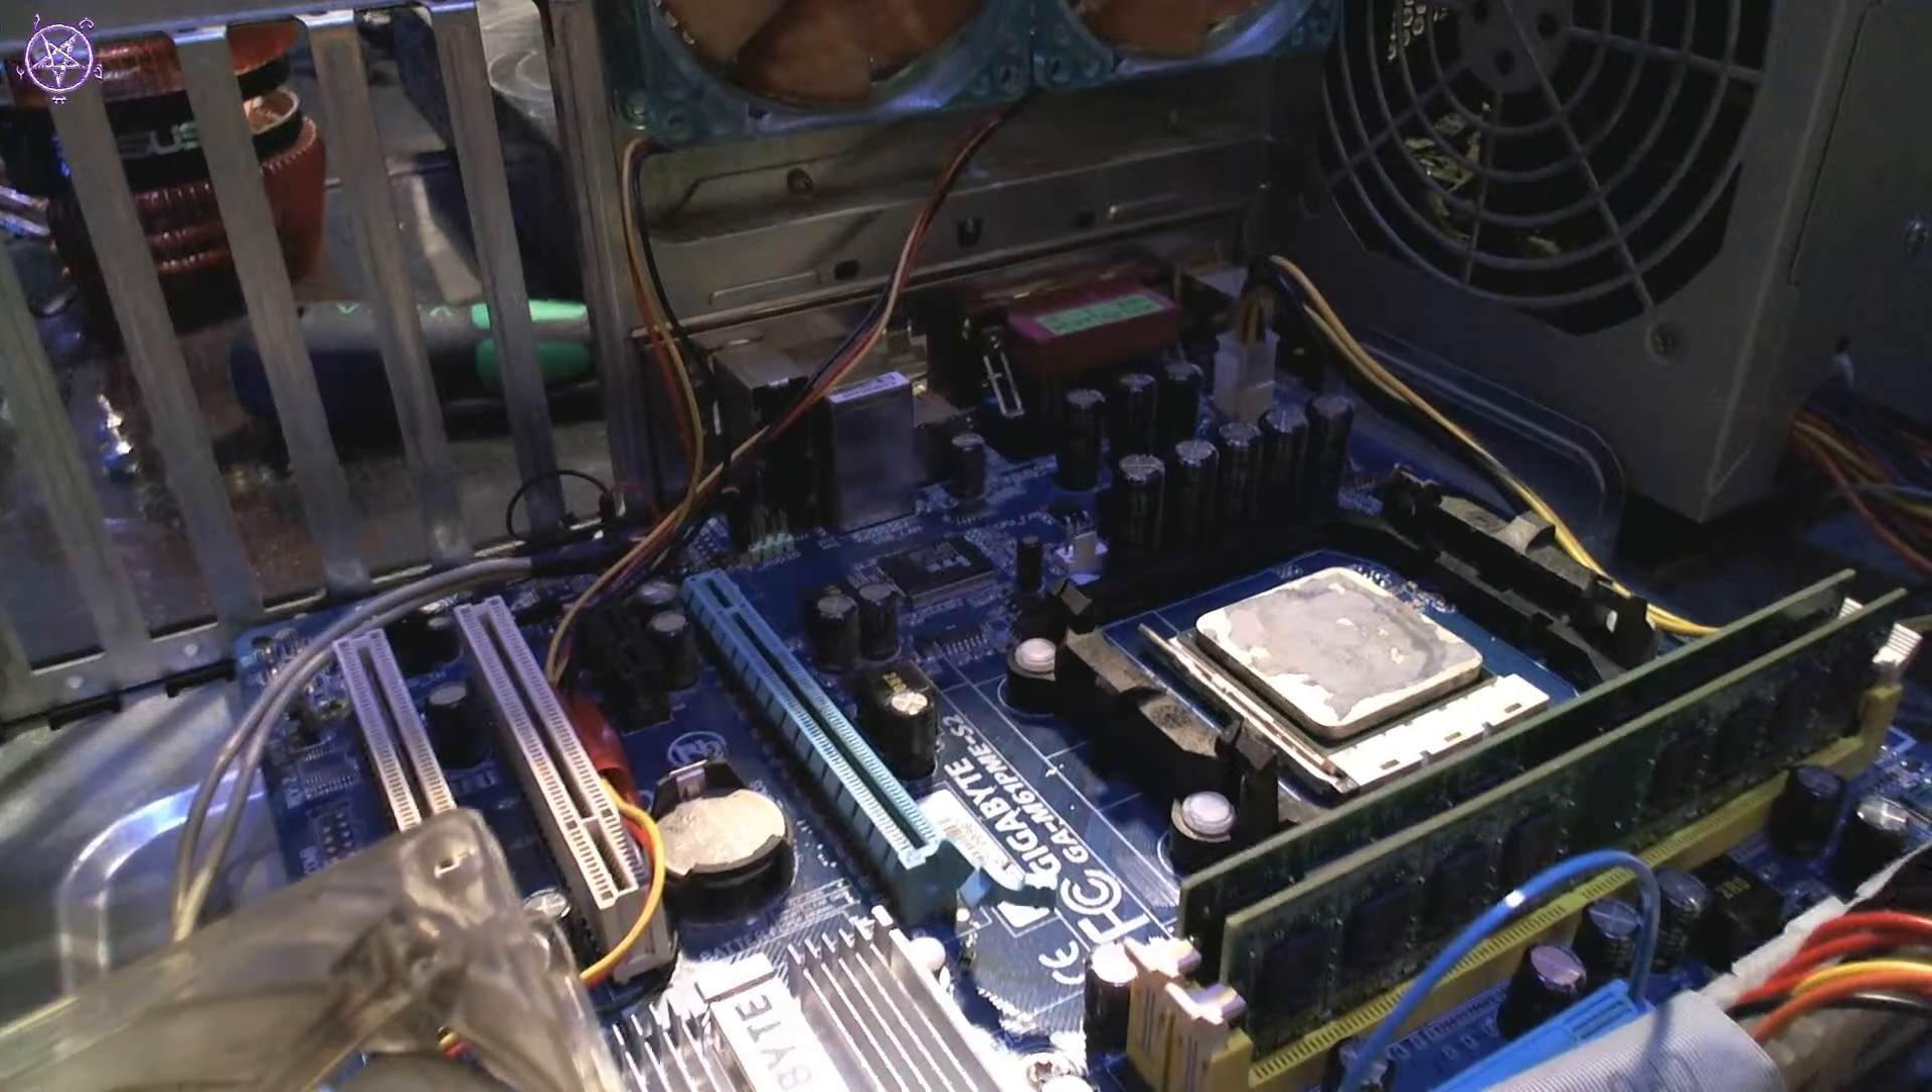And then just close the lever. And CPU is in place.